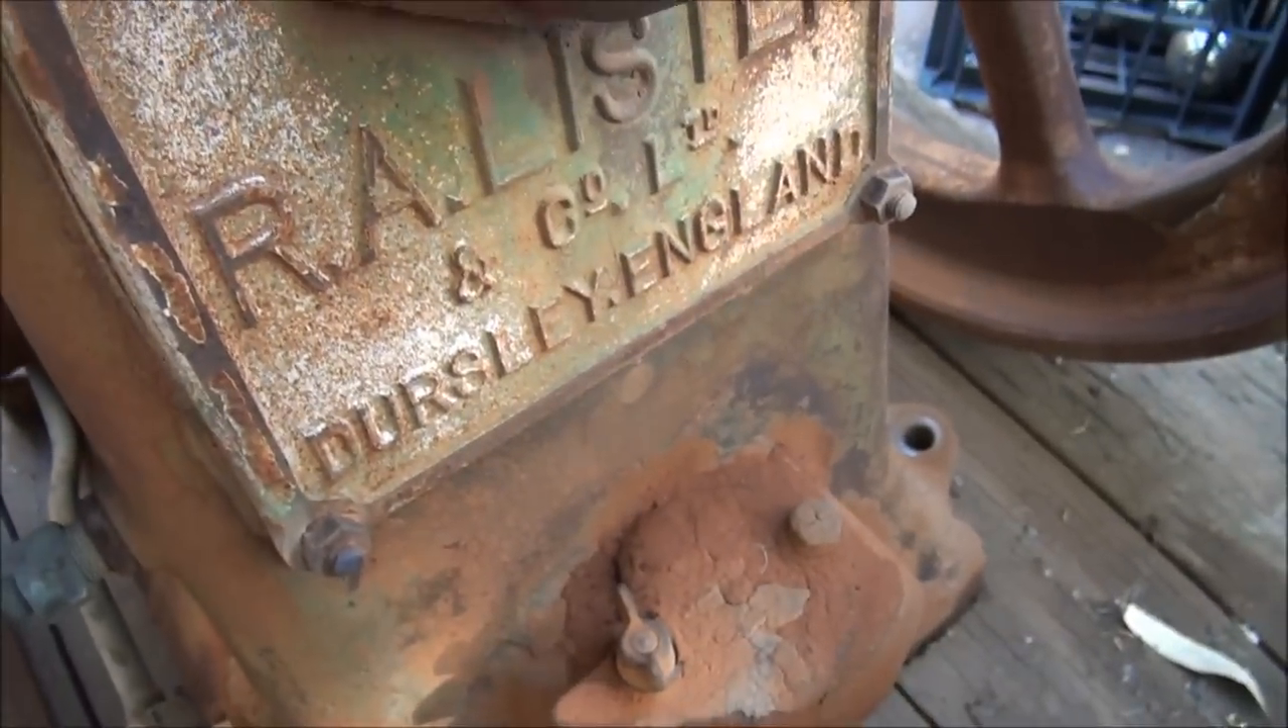I haven't even taken any of these covers off yet so at this stage the bolts have been untouched.